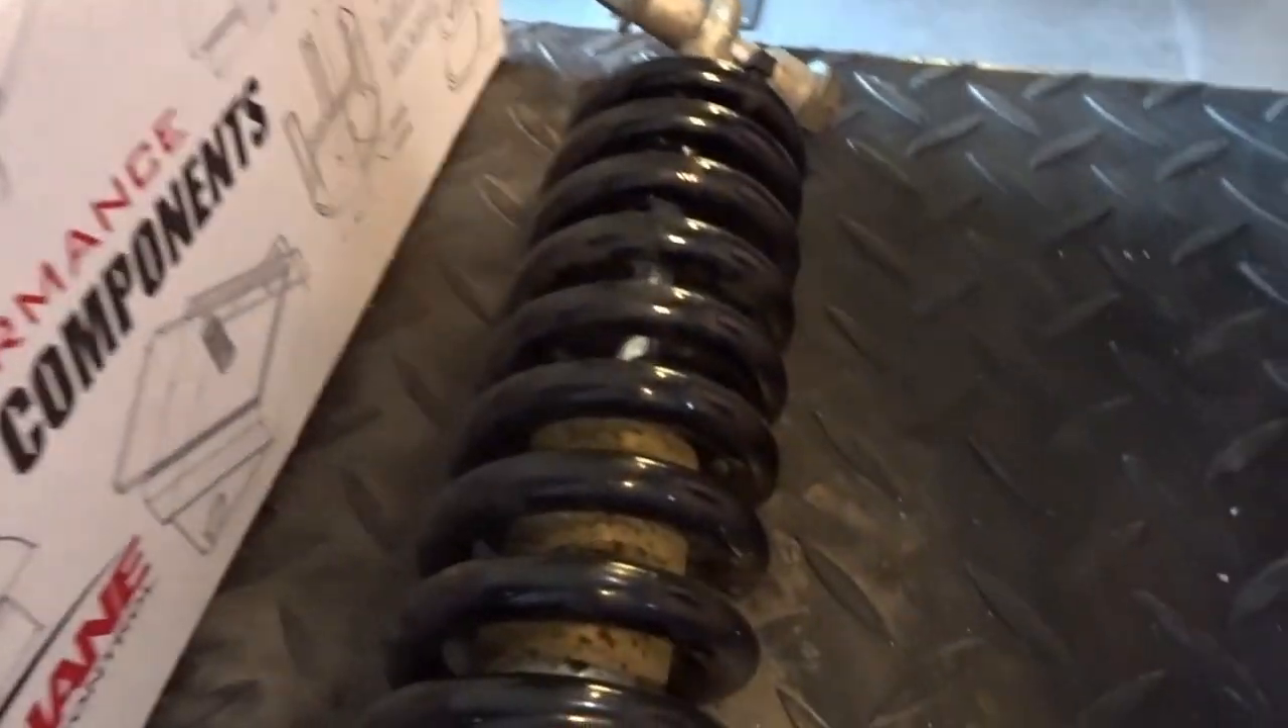I did pull the coilover out as well. I've got the coilover sitting over here.